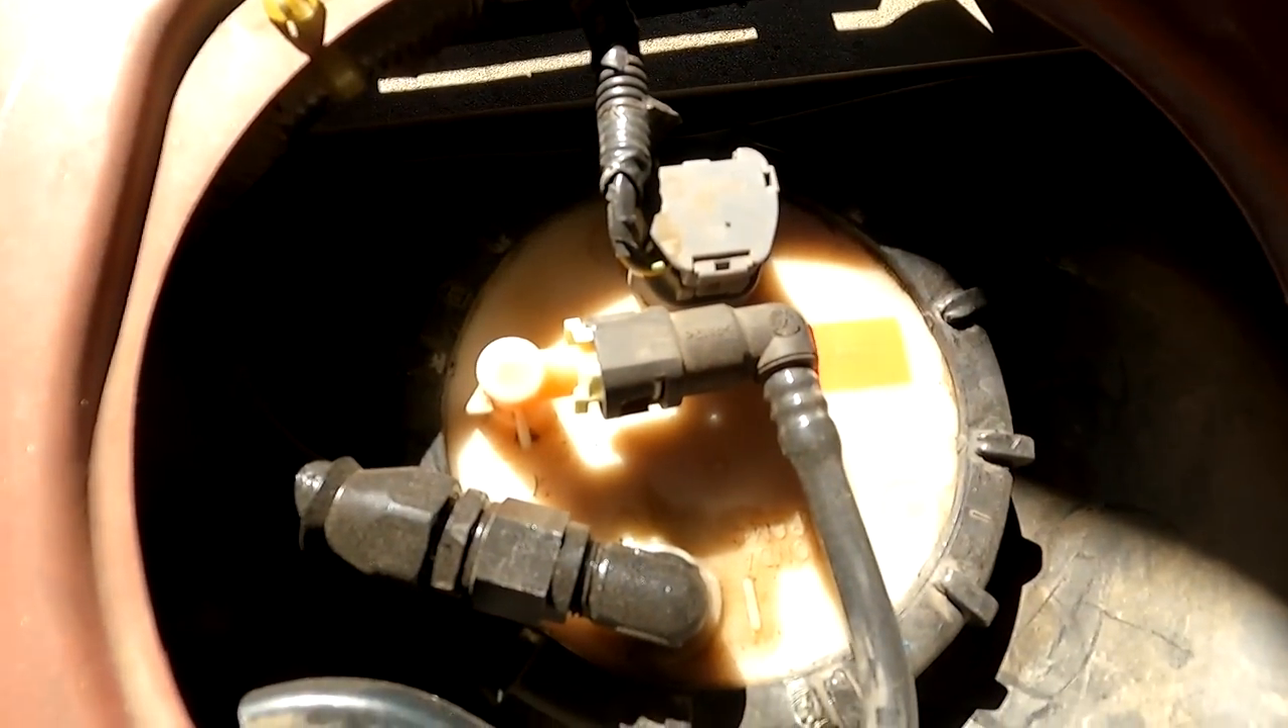Uh, it's I already took off the cover, but you can see right here We have the fuel basket and before we even take that off, which is what these tools are for We're gonna build our feed line.